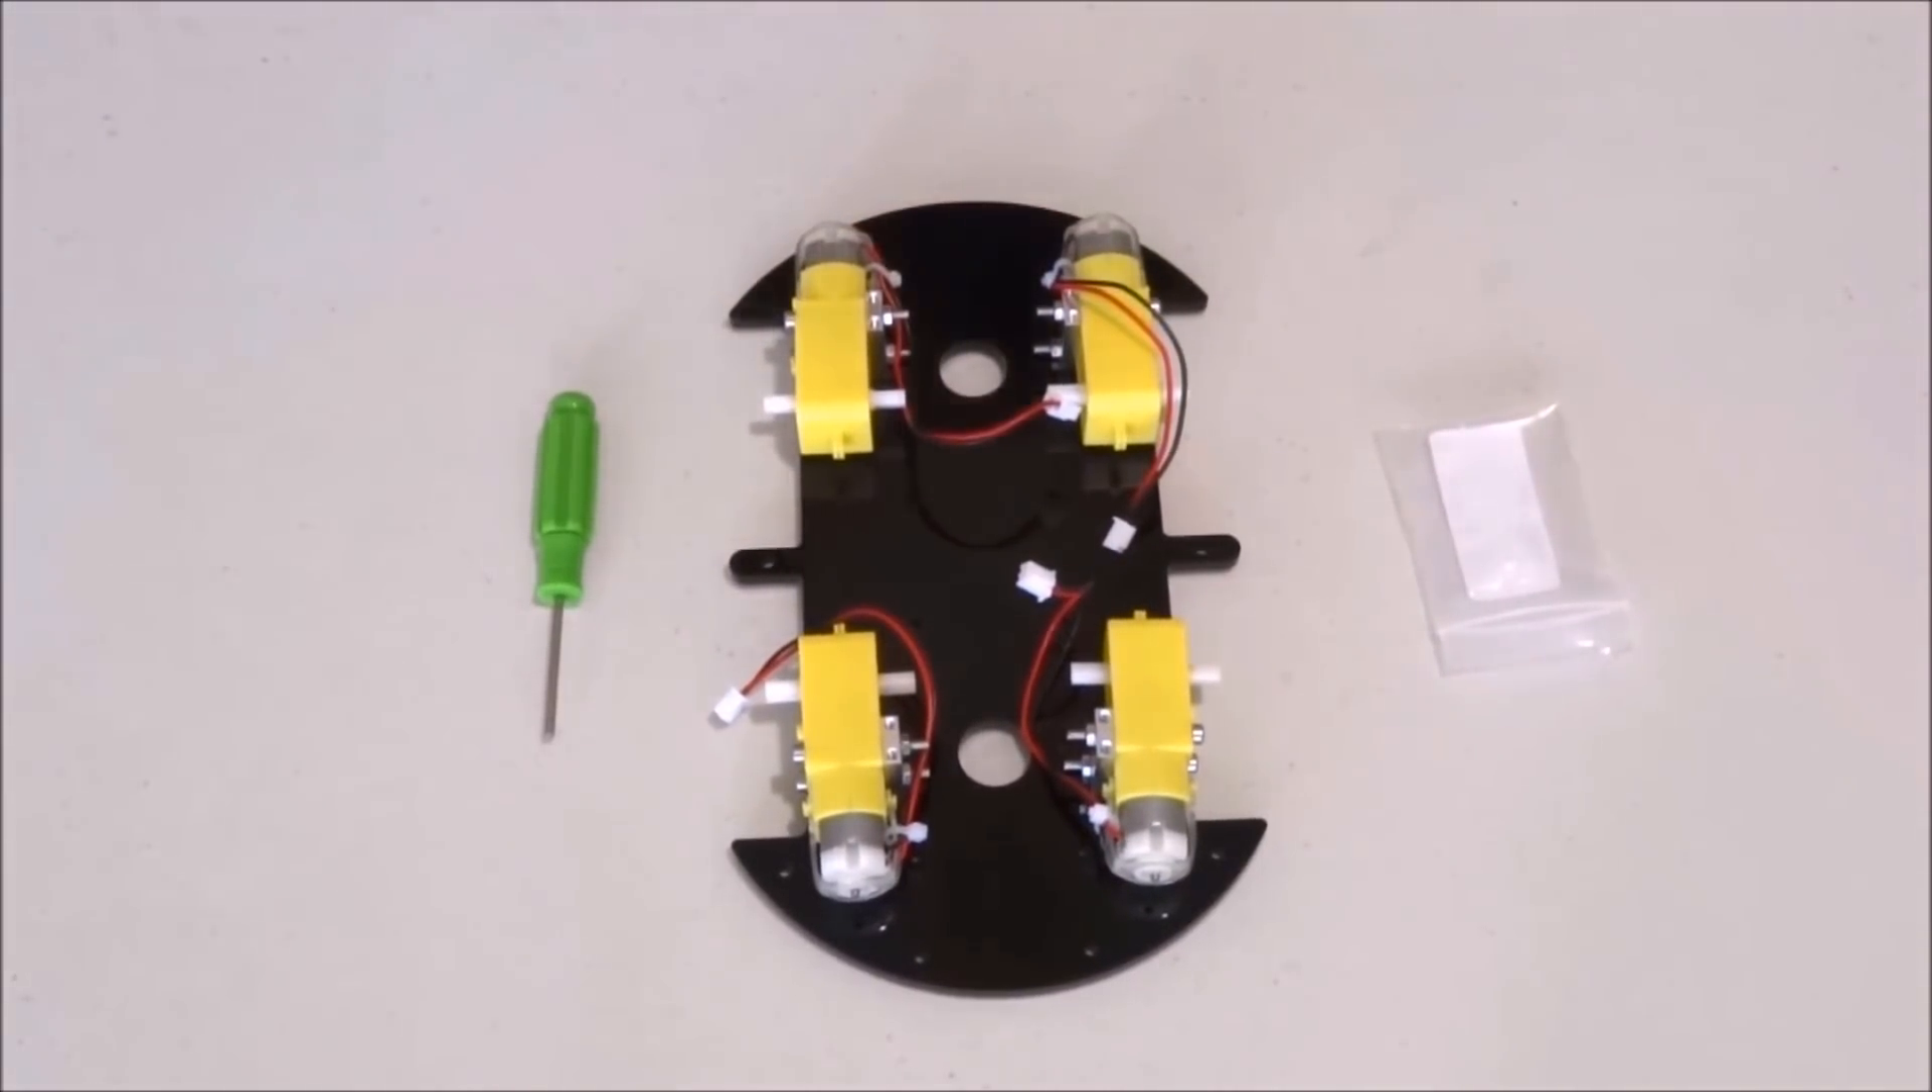This is the last motor and here are all the motors mounted in place.